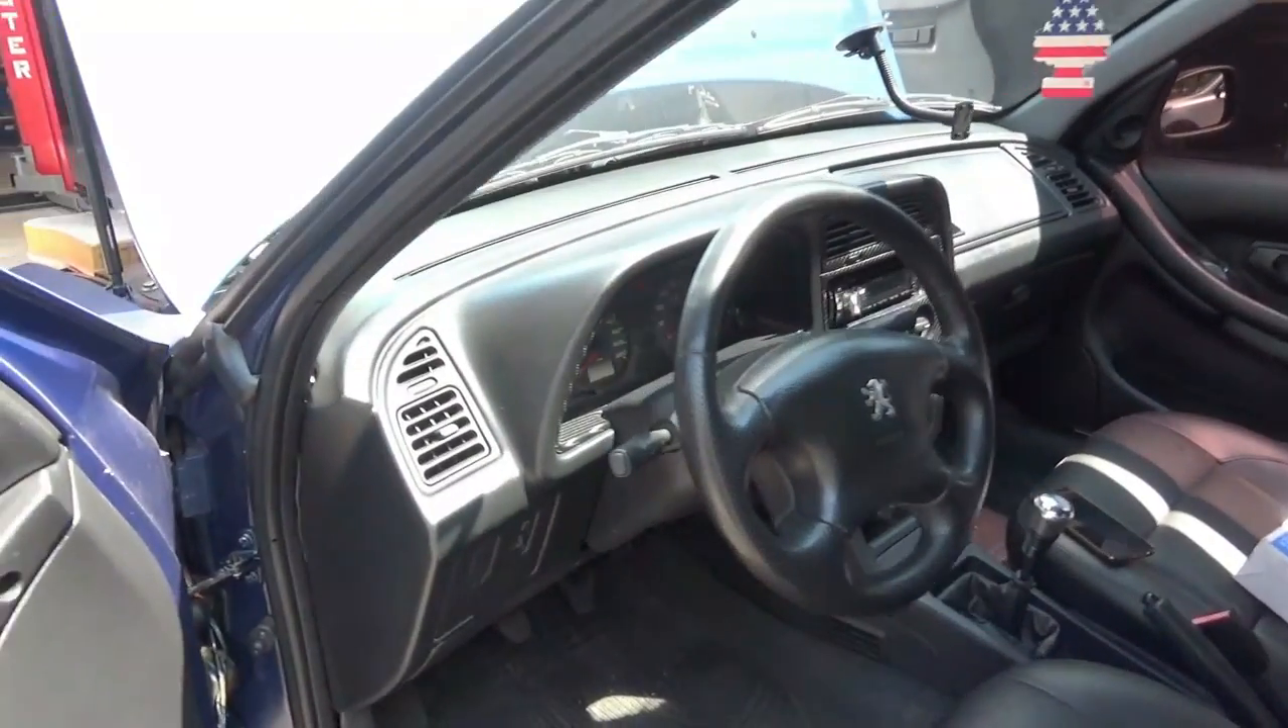Painel todo montado. Agora sim, tá.